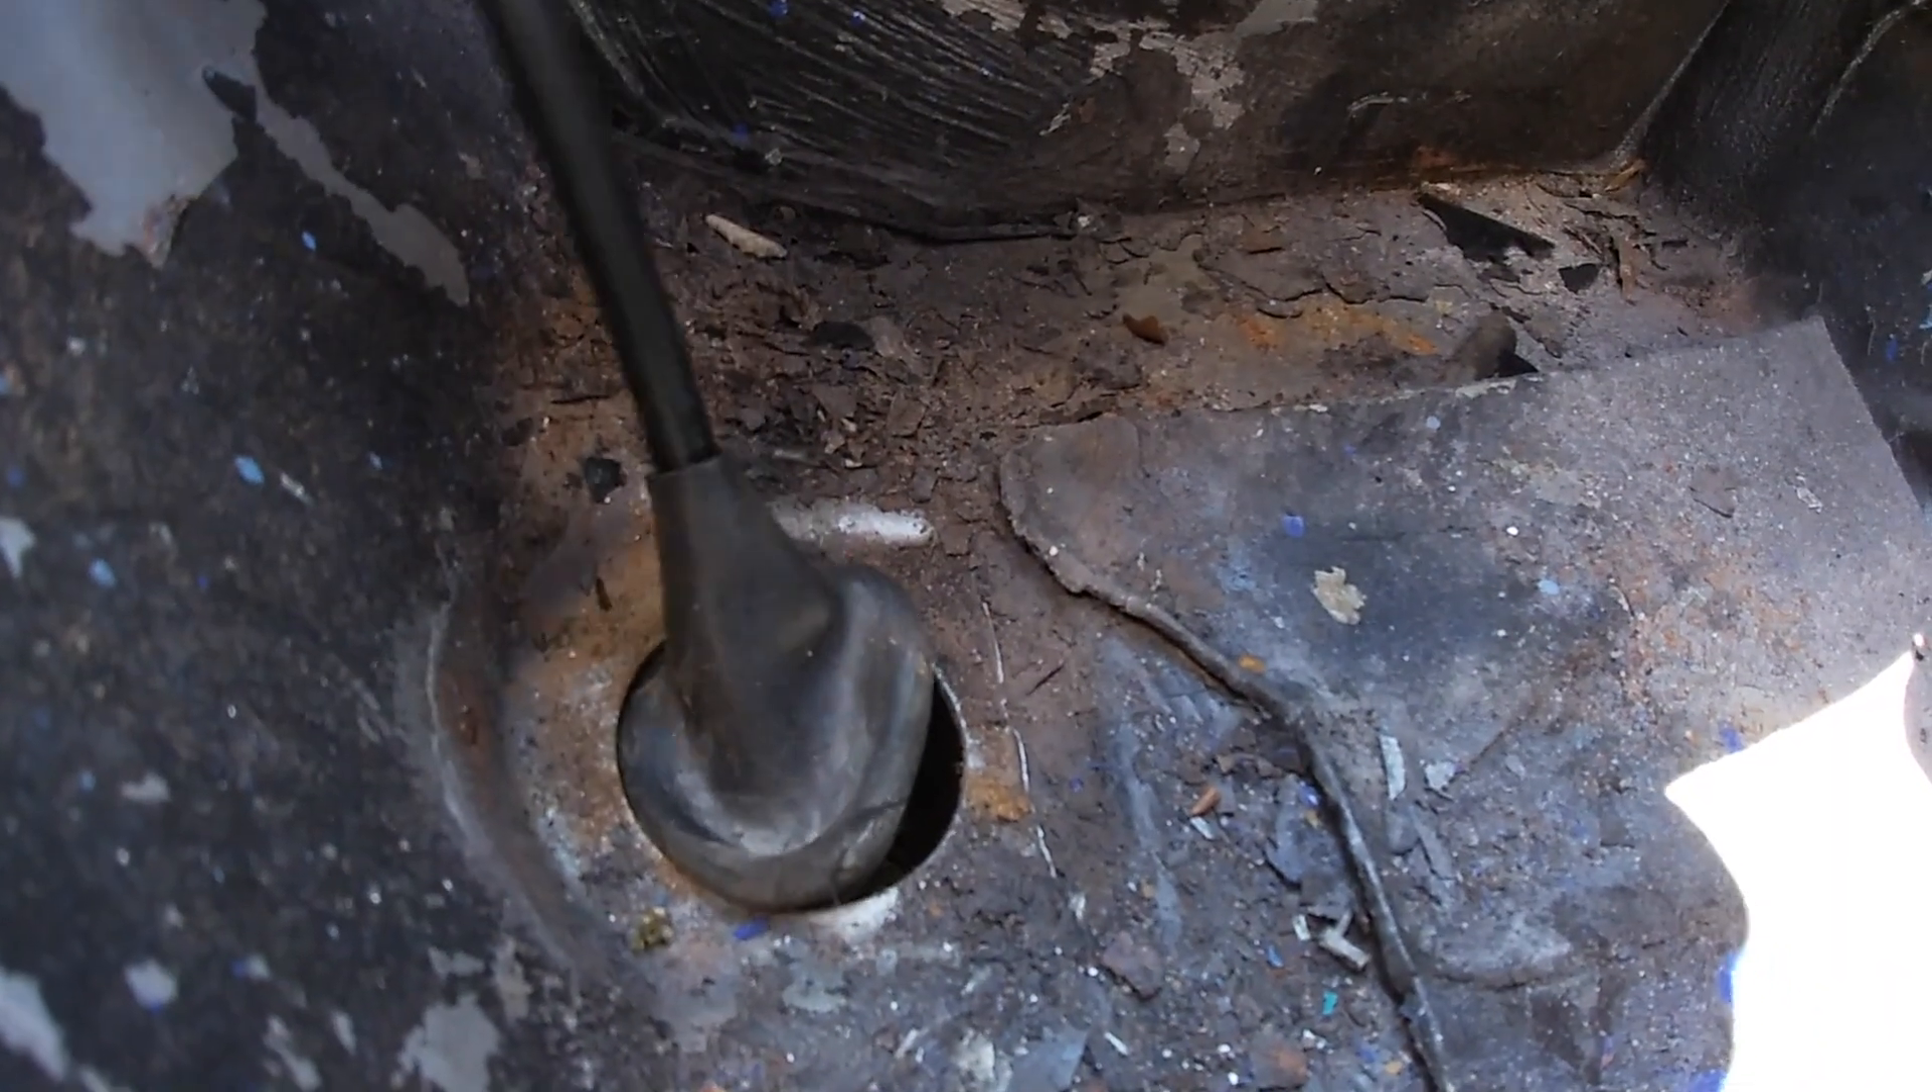The only thing is with this throttle cable is it doesn't actually fit in the grommet hole properly.